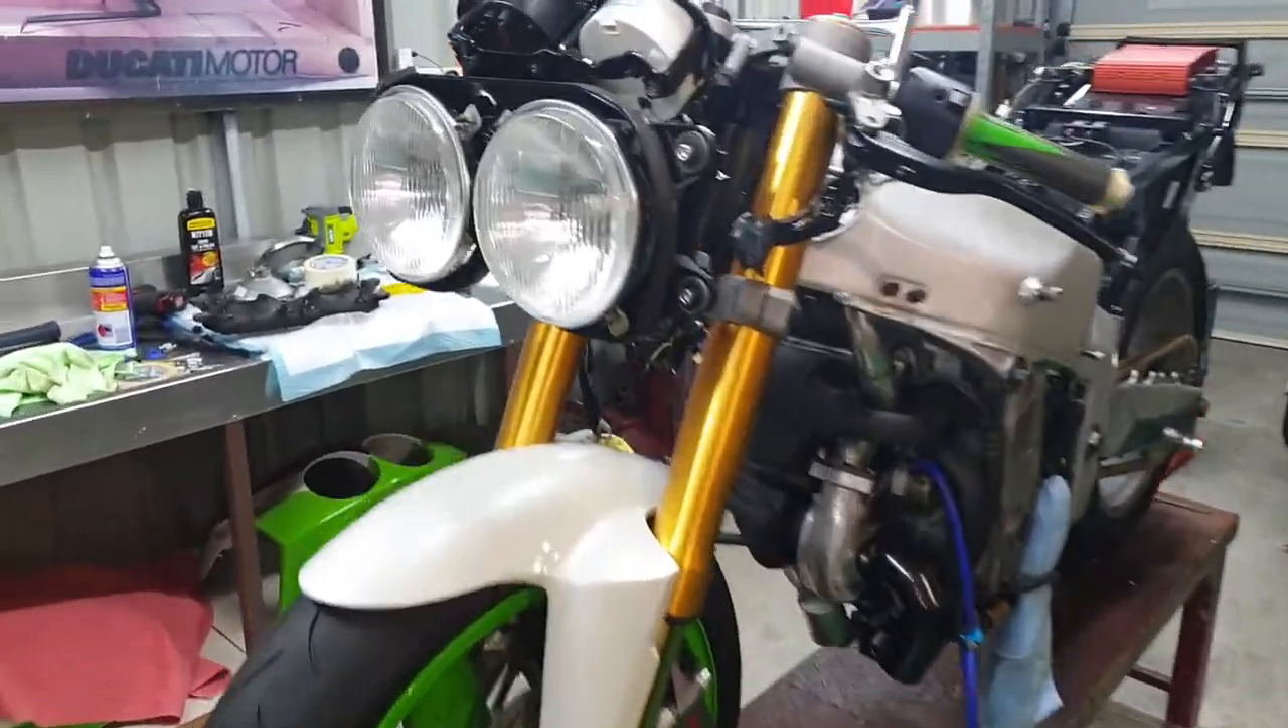So there it is with the headlights mounted definitely got the ZXR look now.